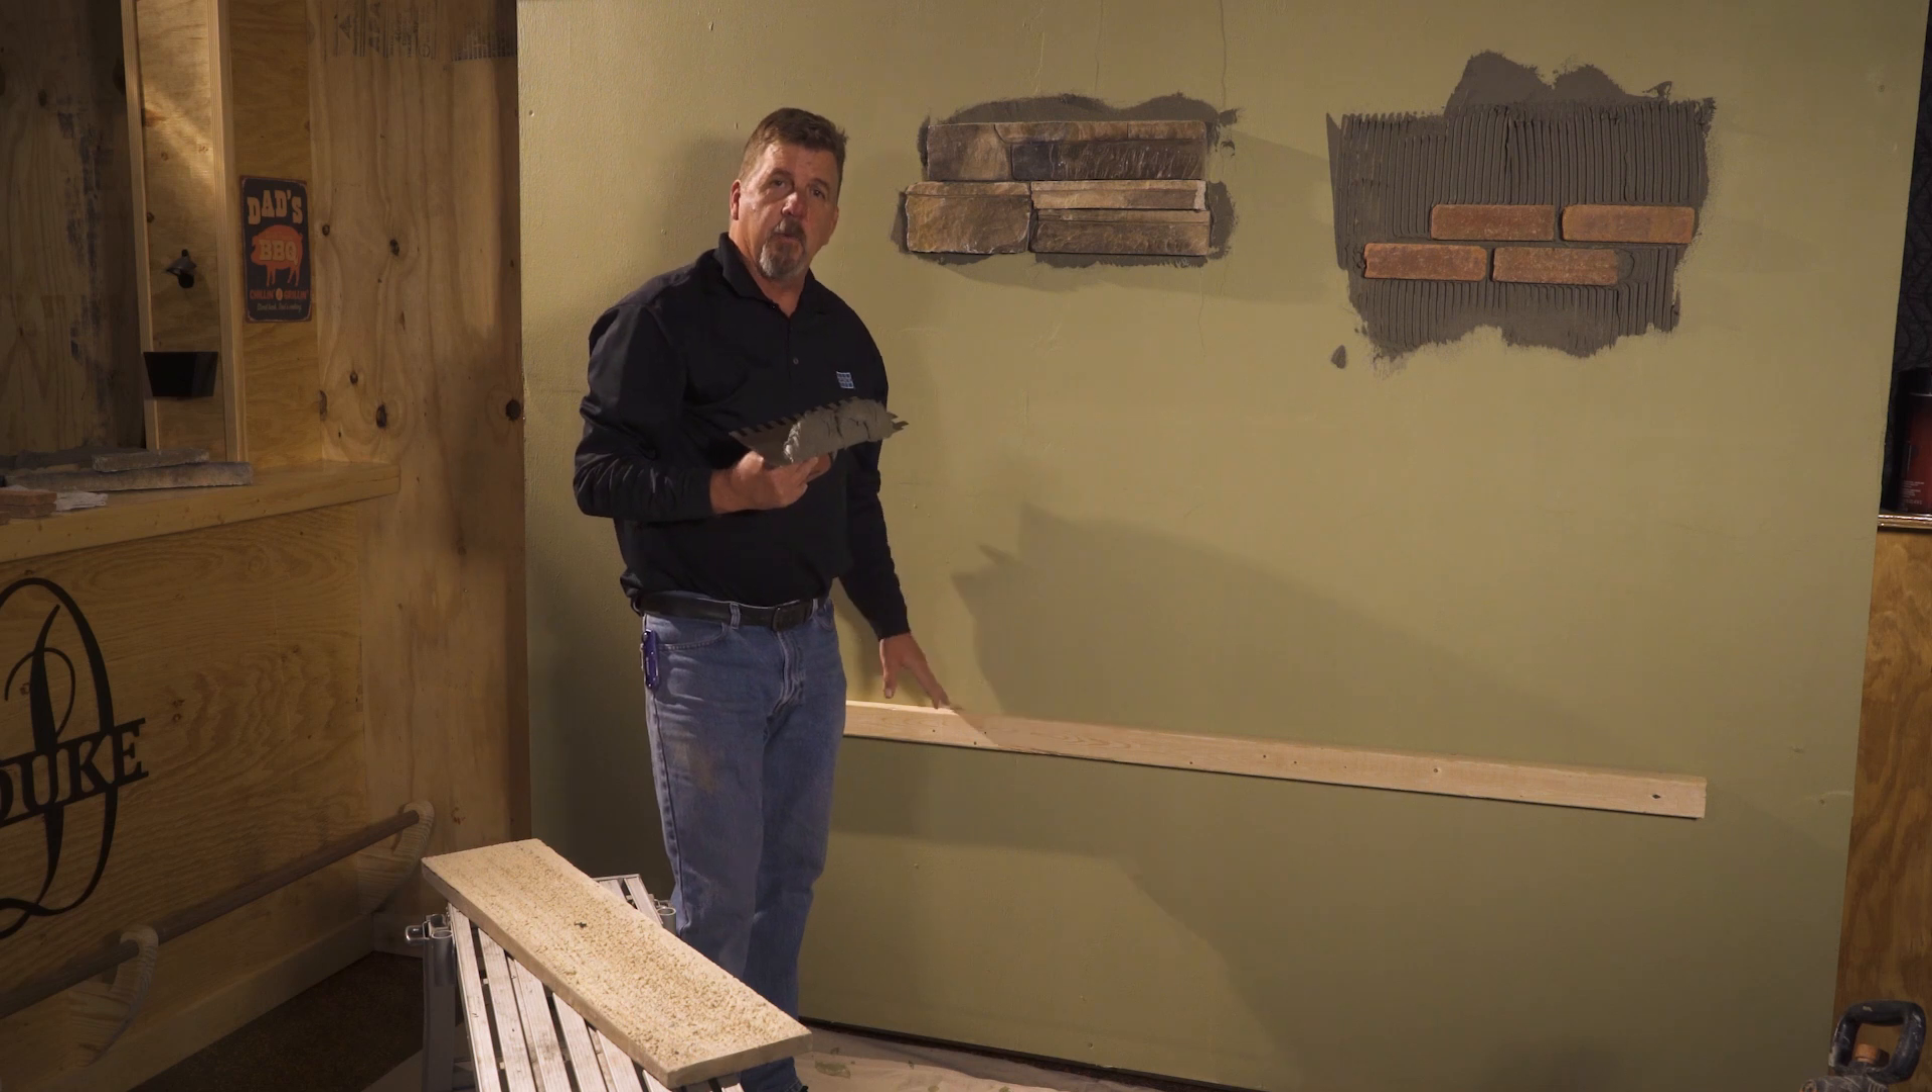And what we have in place right now is what we call a ledger. This is going to support the work as we work up.